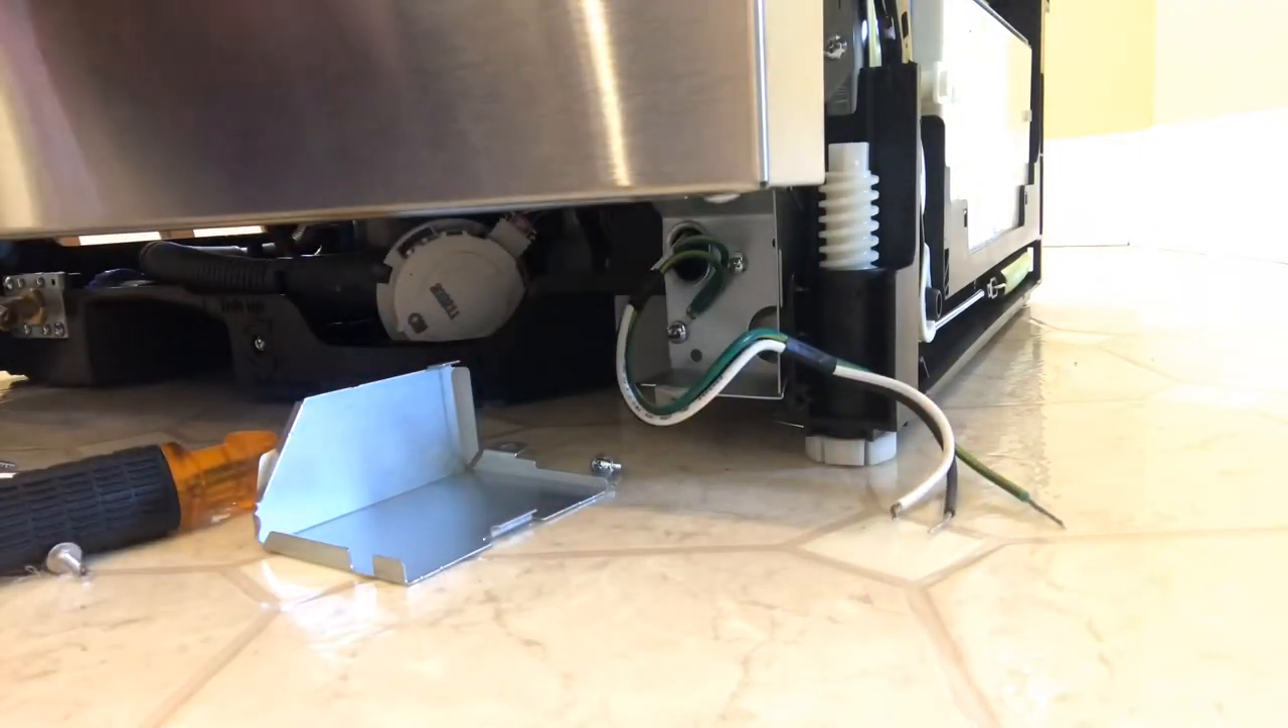Okay I've now removed the screw and I can take this little electric plate off and here is my electrical connections for my dishwasher.